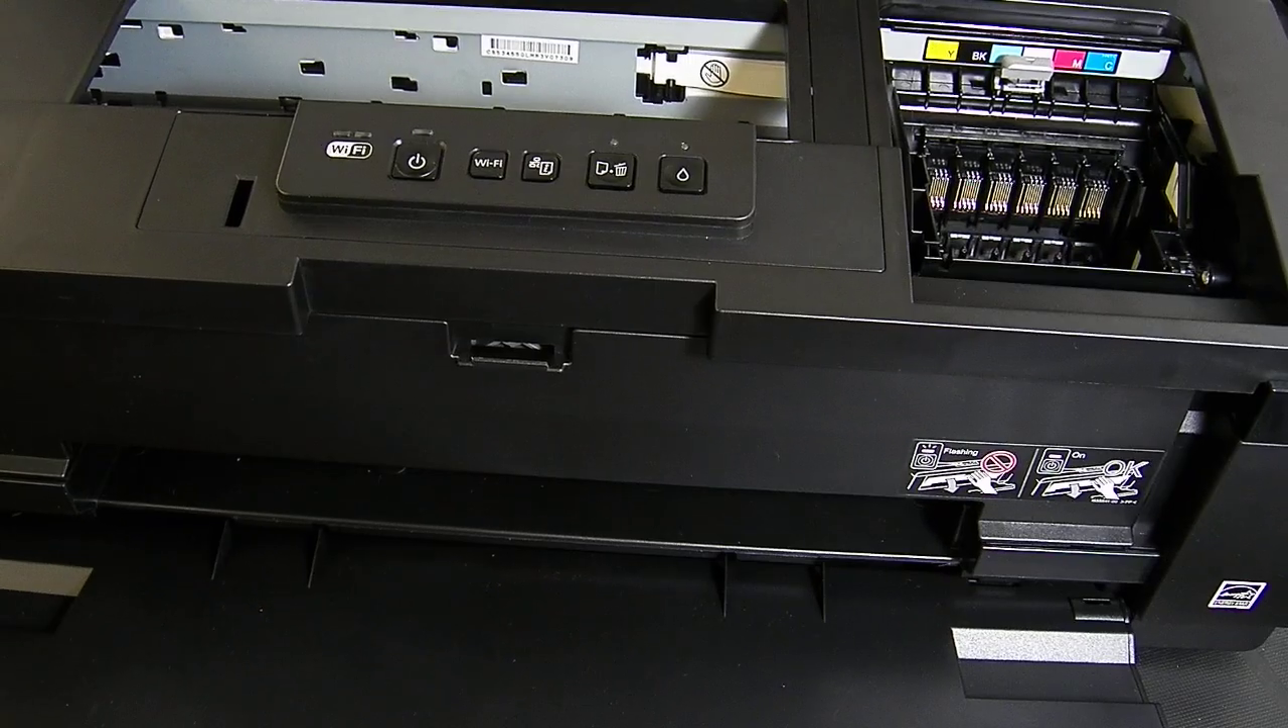Right so I've removed the cartridge bay lid and we need to install the cartridge pack itself.